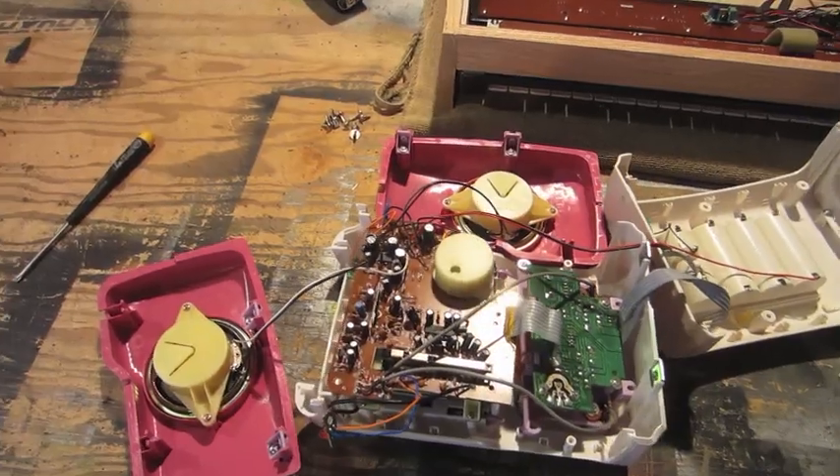Got the Barbie Karaoke all torn apart.